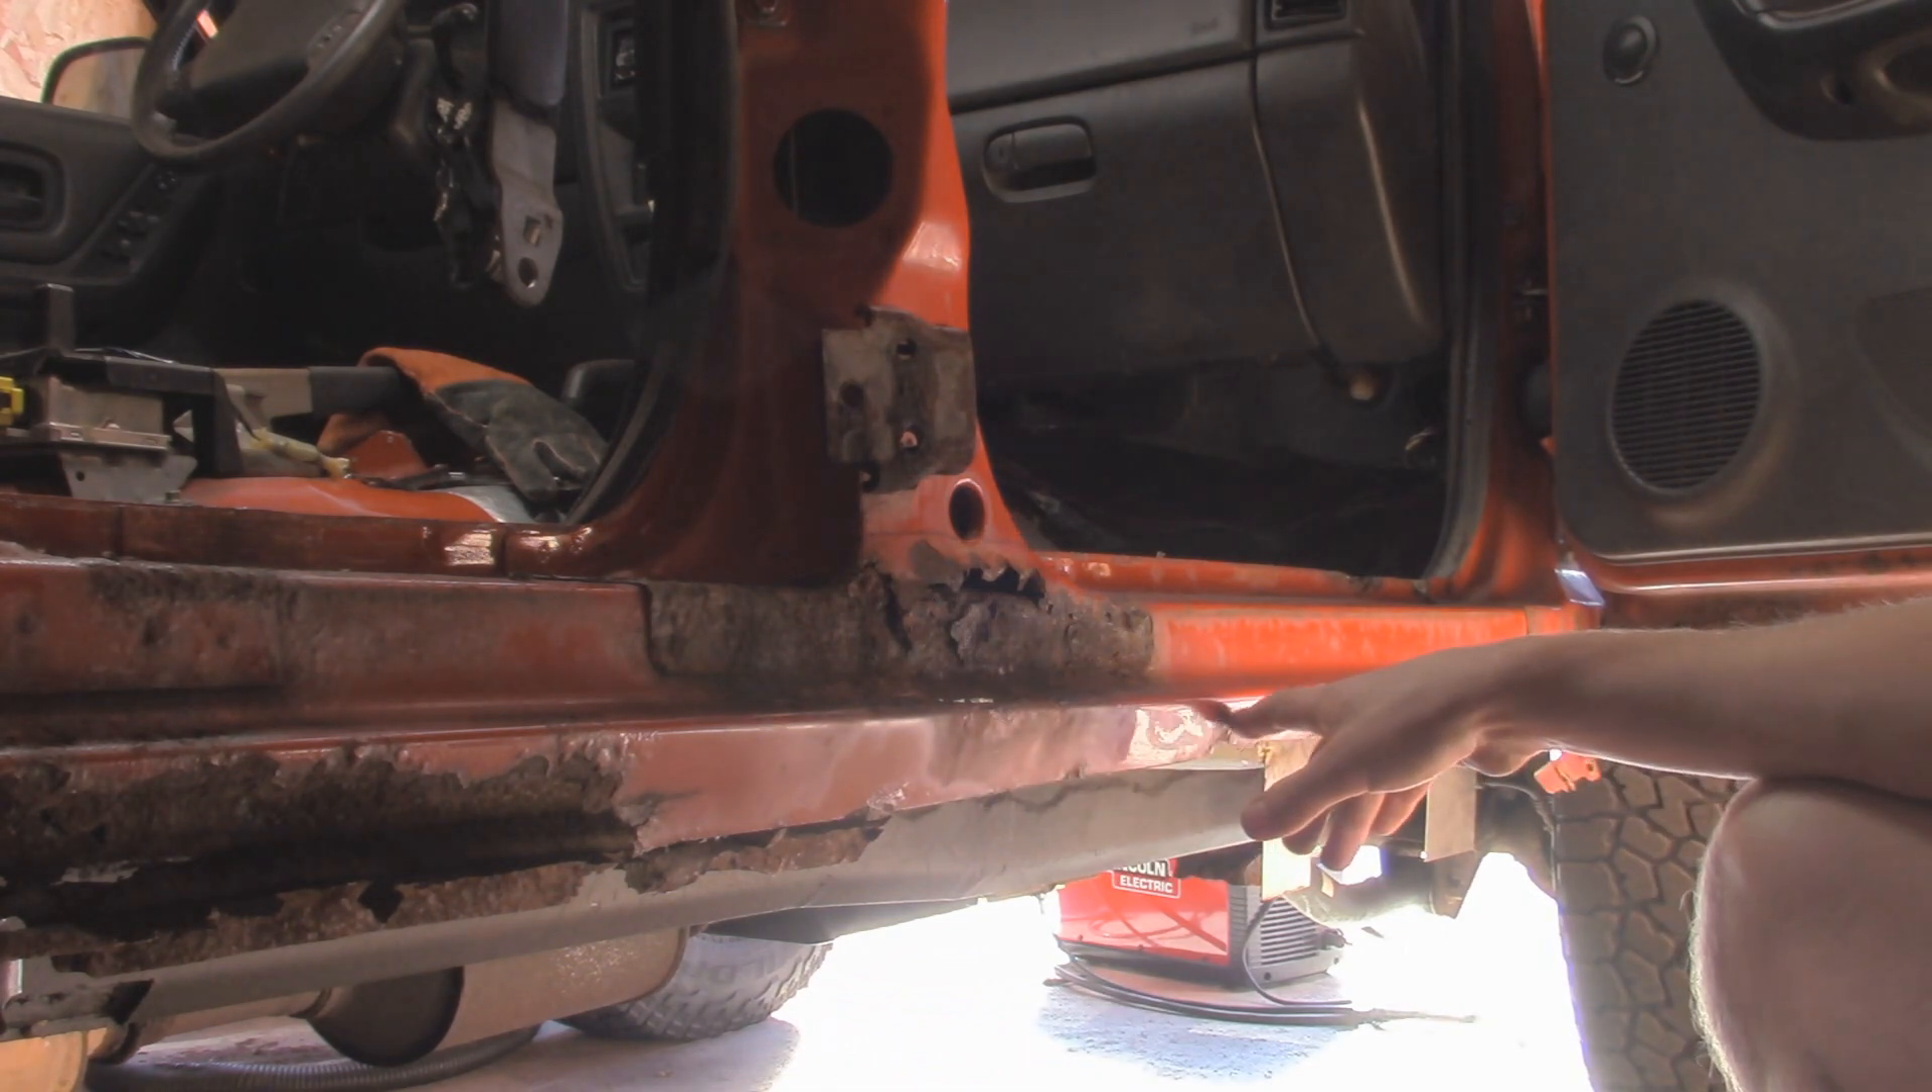All right, so with that door off, we can see a lot better on what we're working with here.